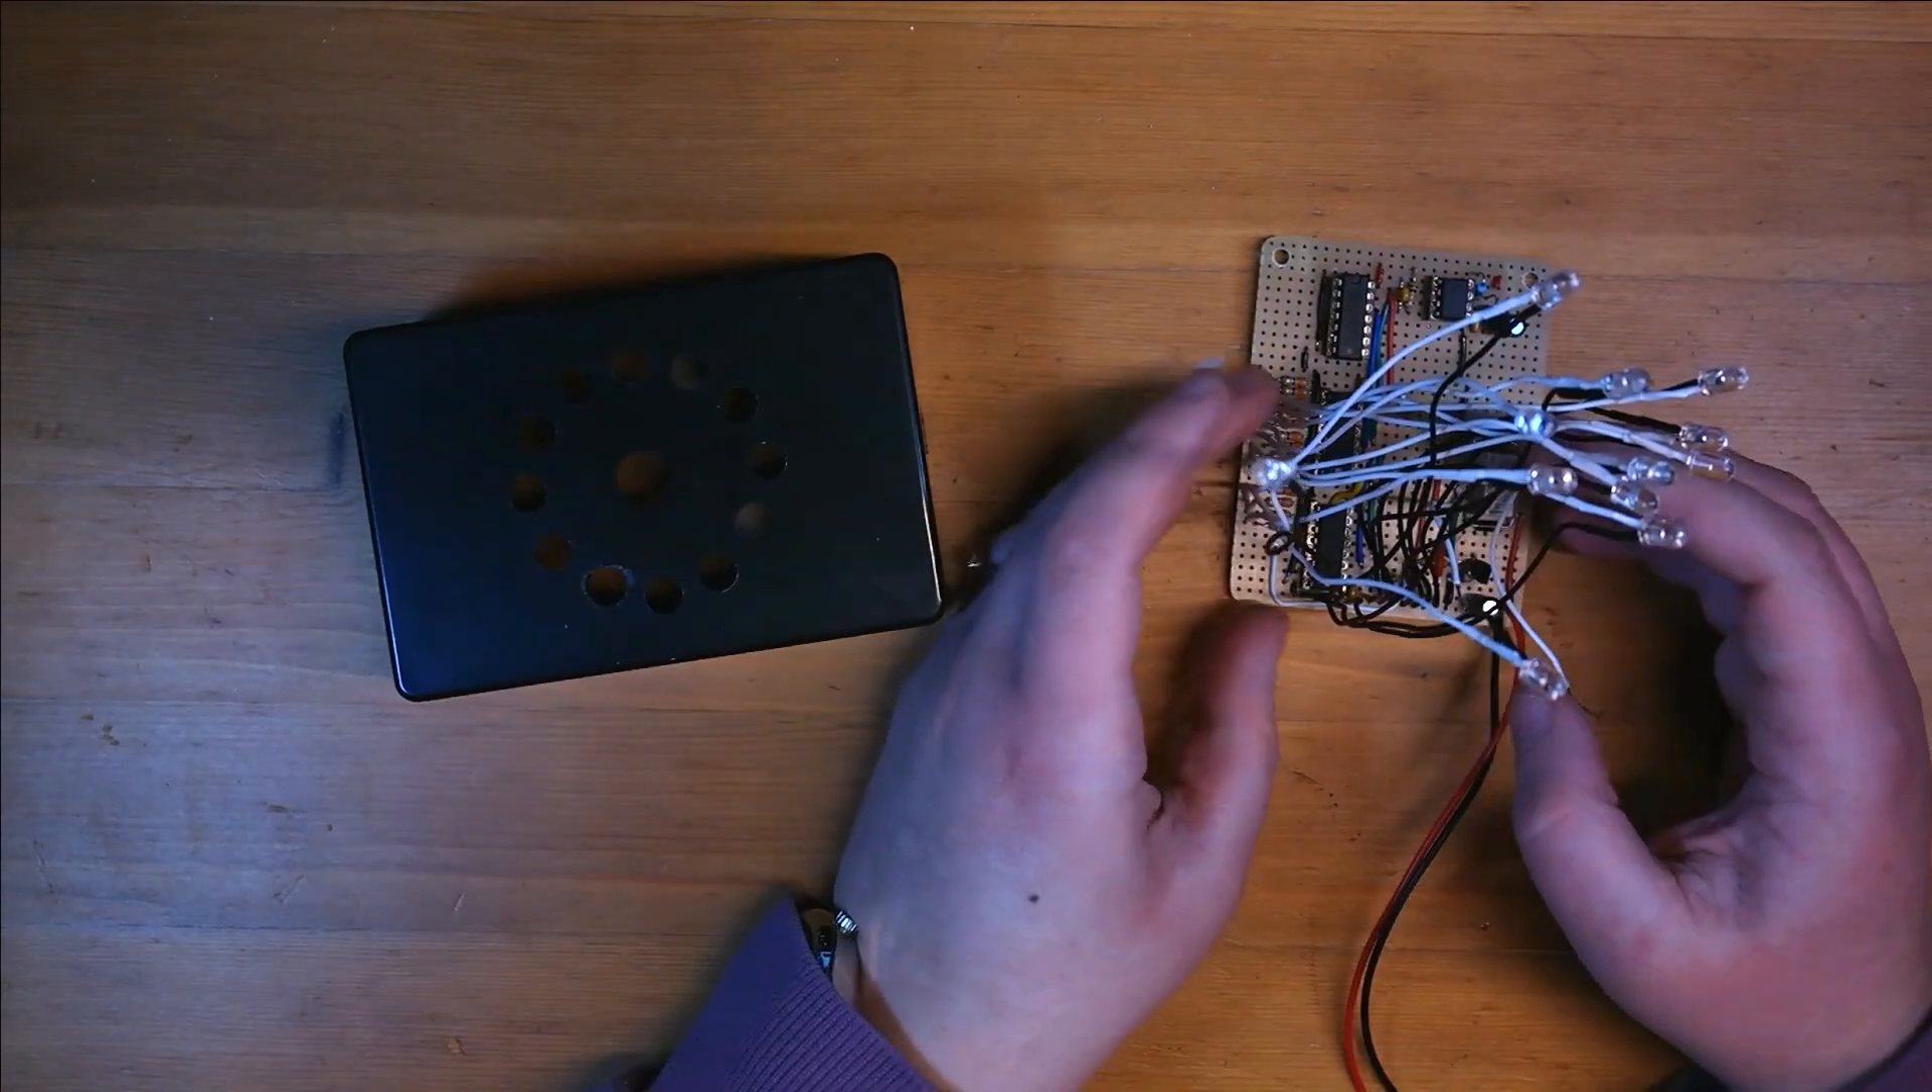And here it is. So we've got our electronics with all our LEDs in.